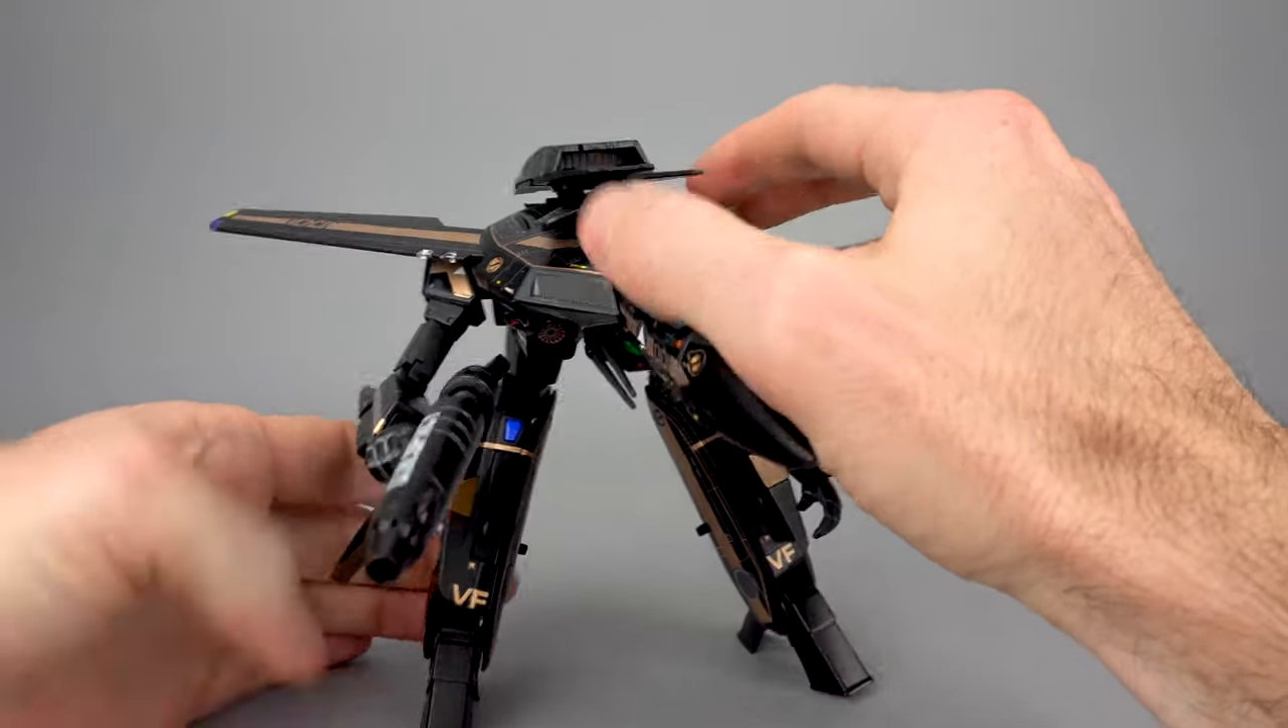The backpack does still stick up.